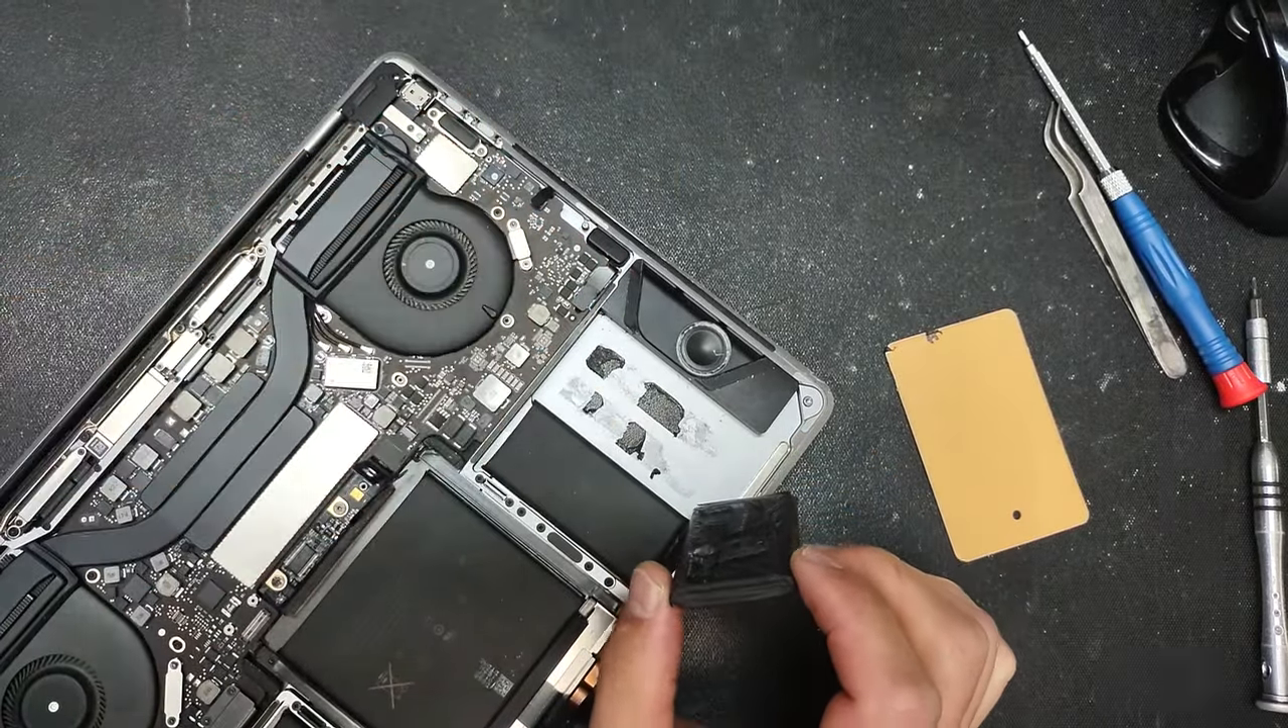So the first cell of the battery is removed.